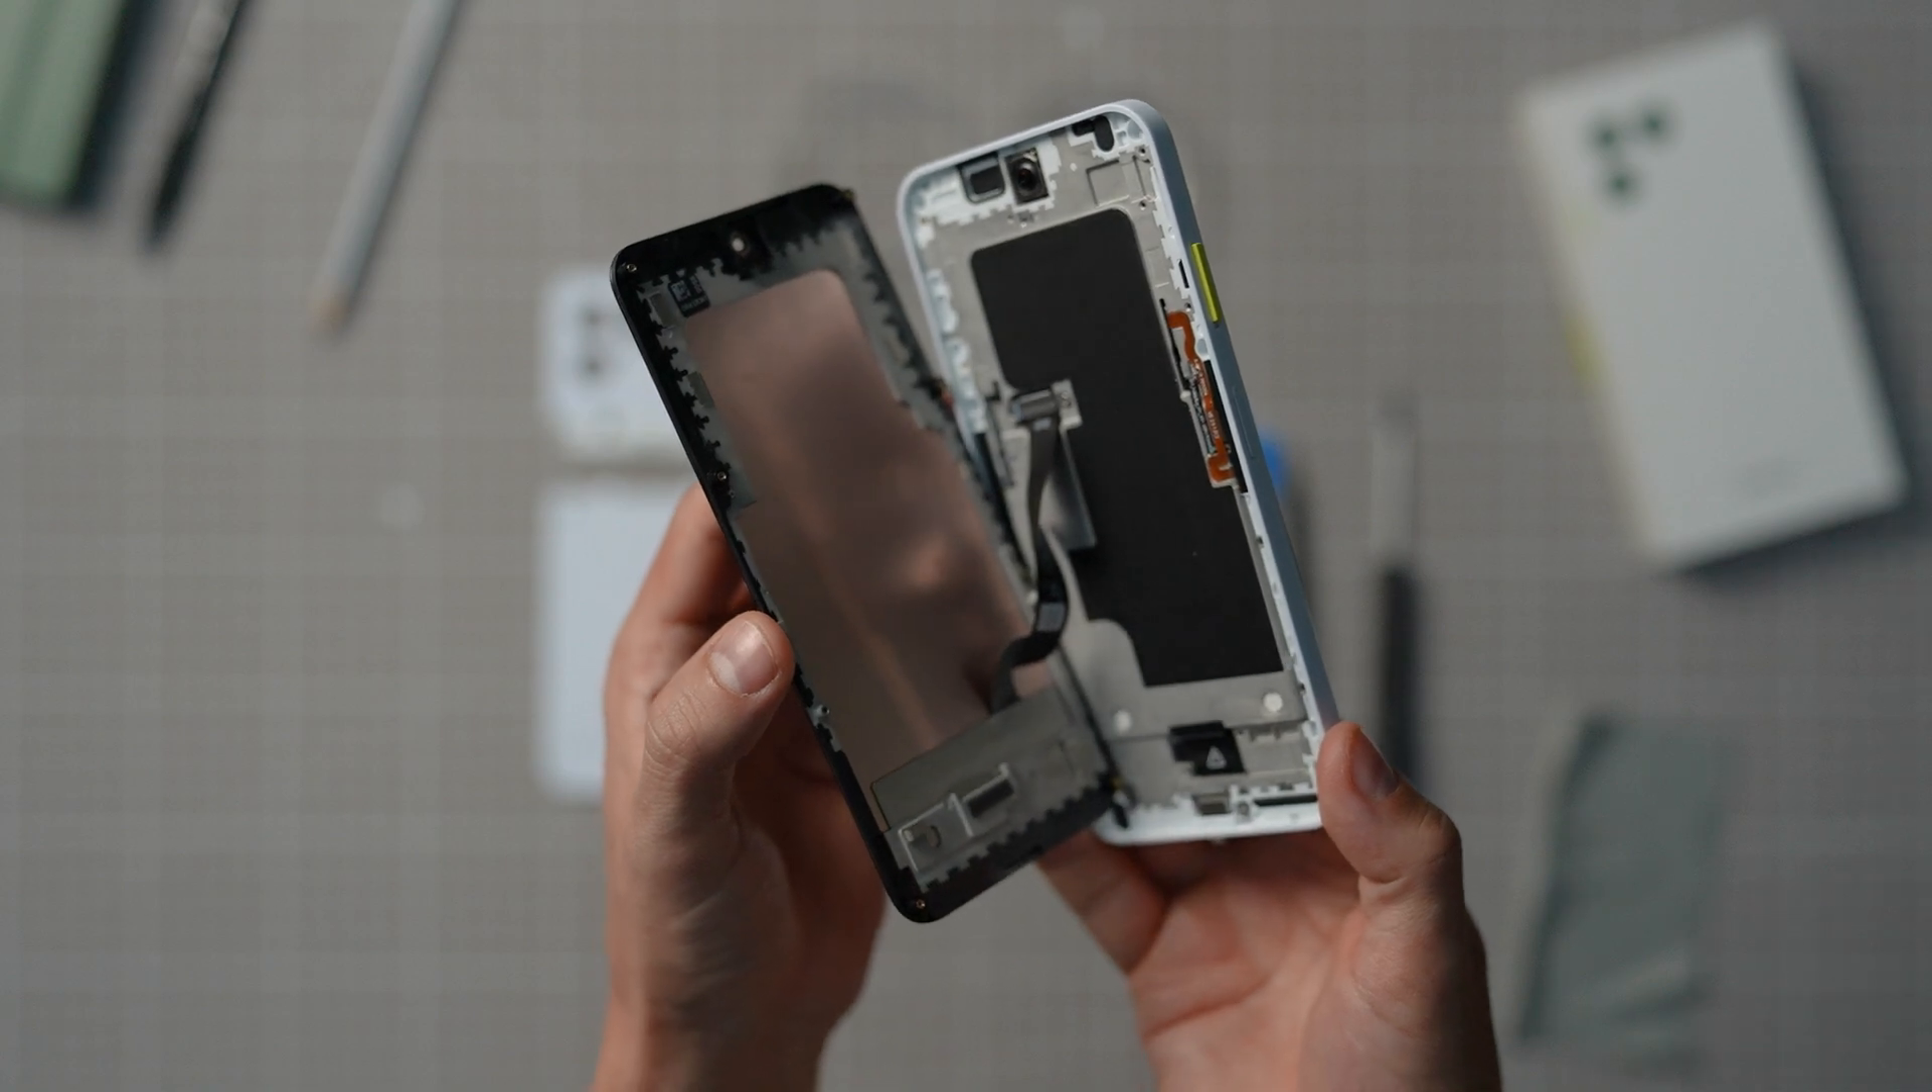The display should now be loose, but not completely detached.